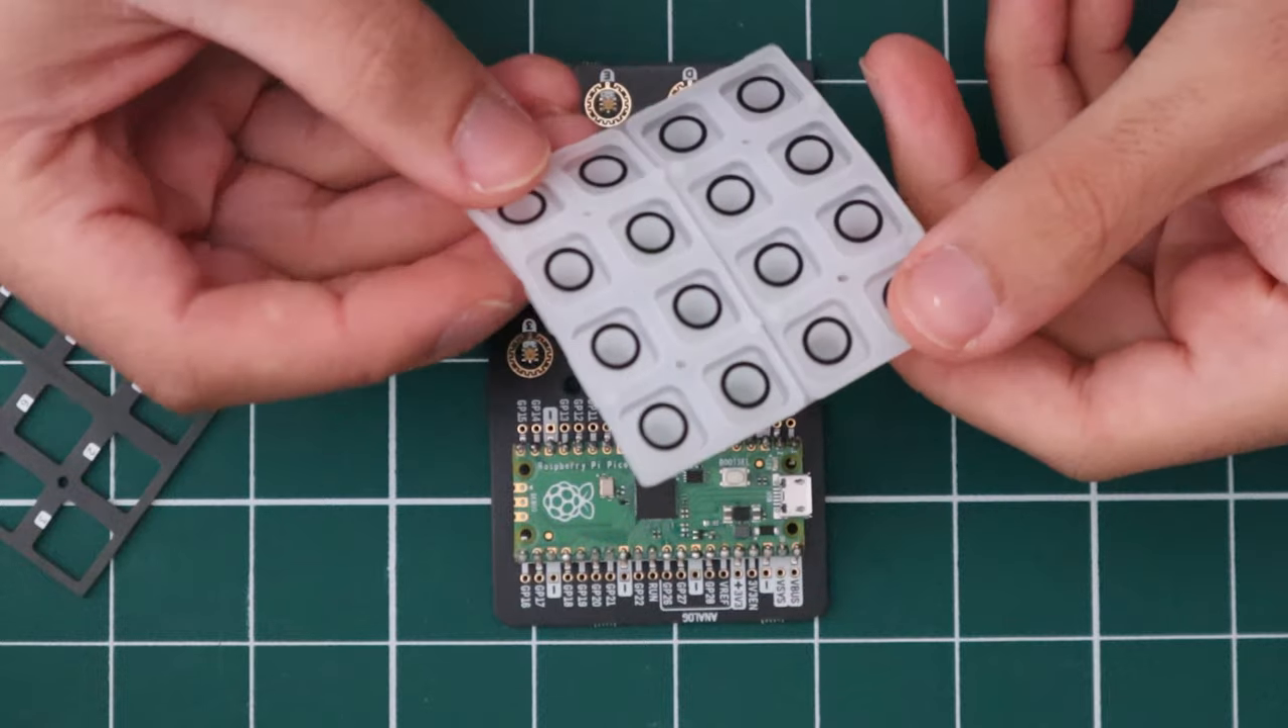So, we've got the Pico installed there, and the pins are all installed, time for the buttons.